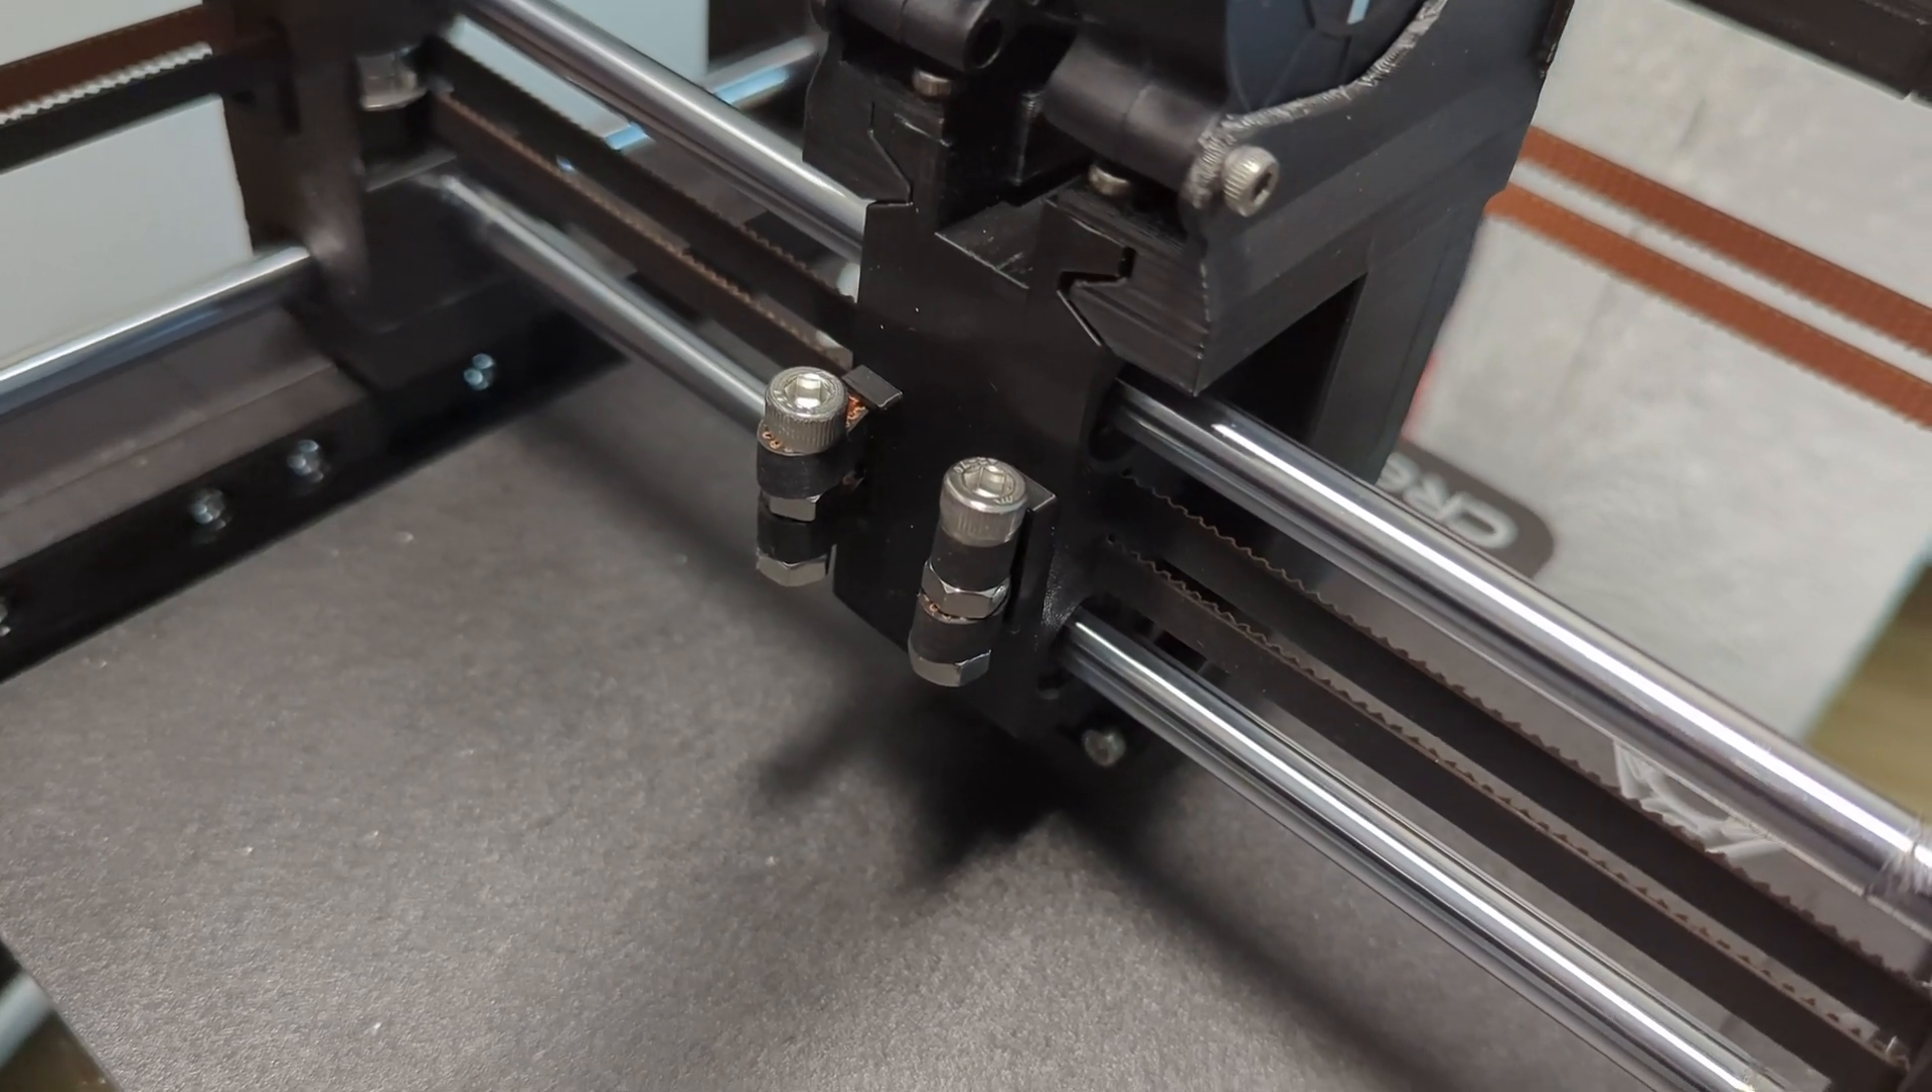I have used two M5 screws and nuts to make sure that the belt does not slip out on higher speeds.